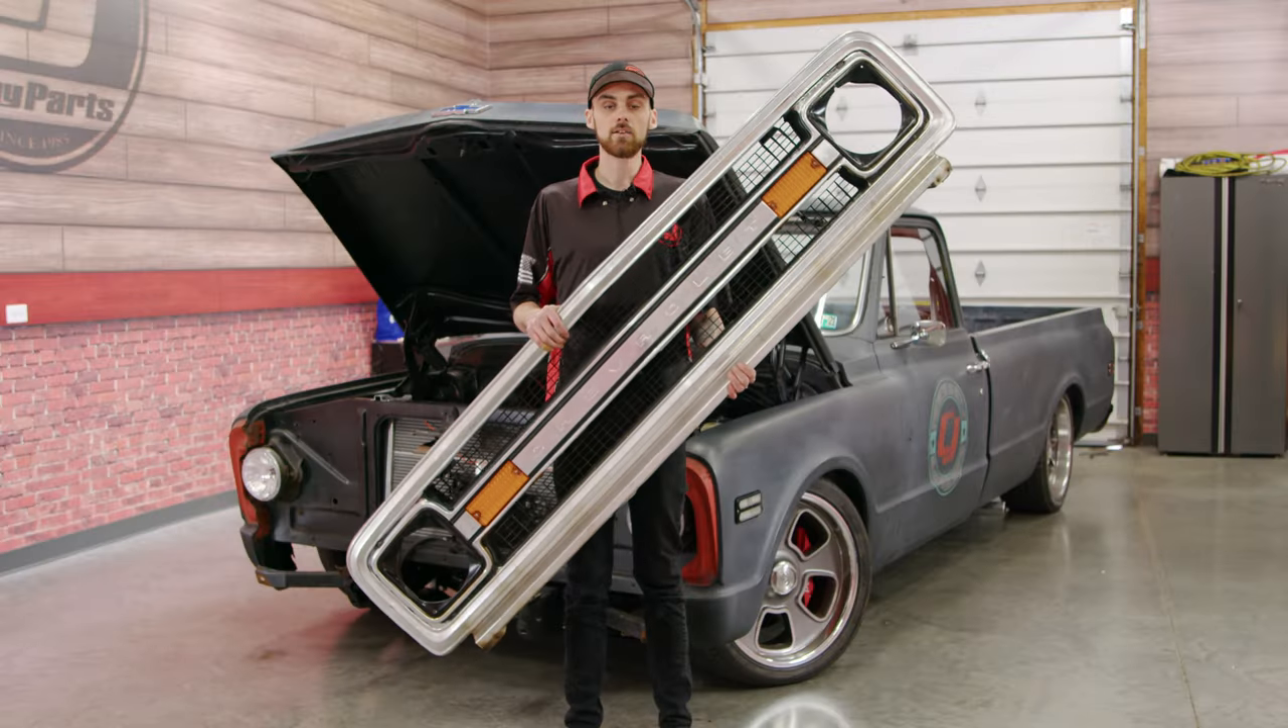So, we got the grille out now.